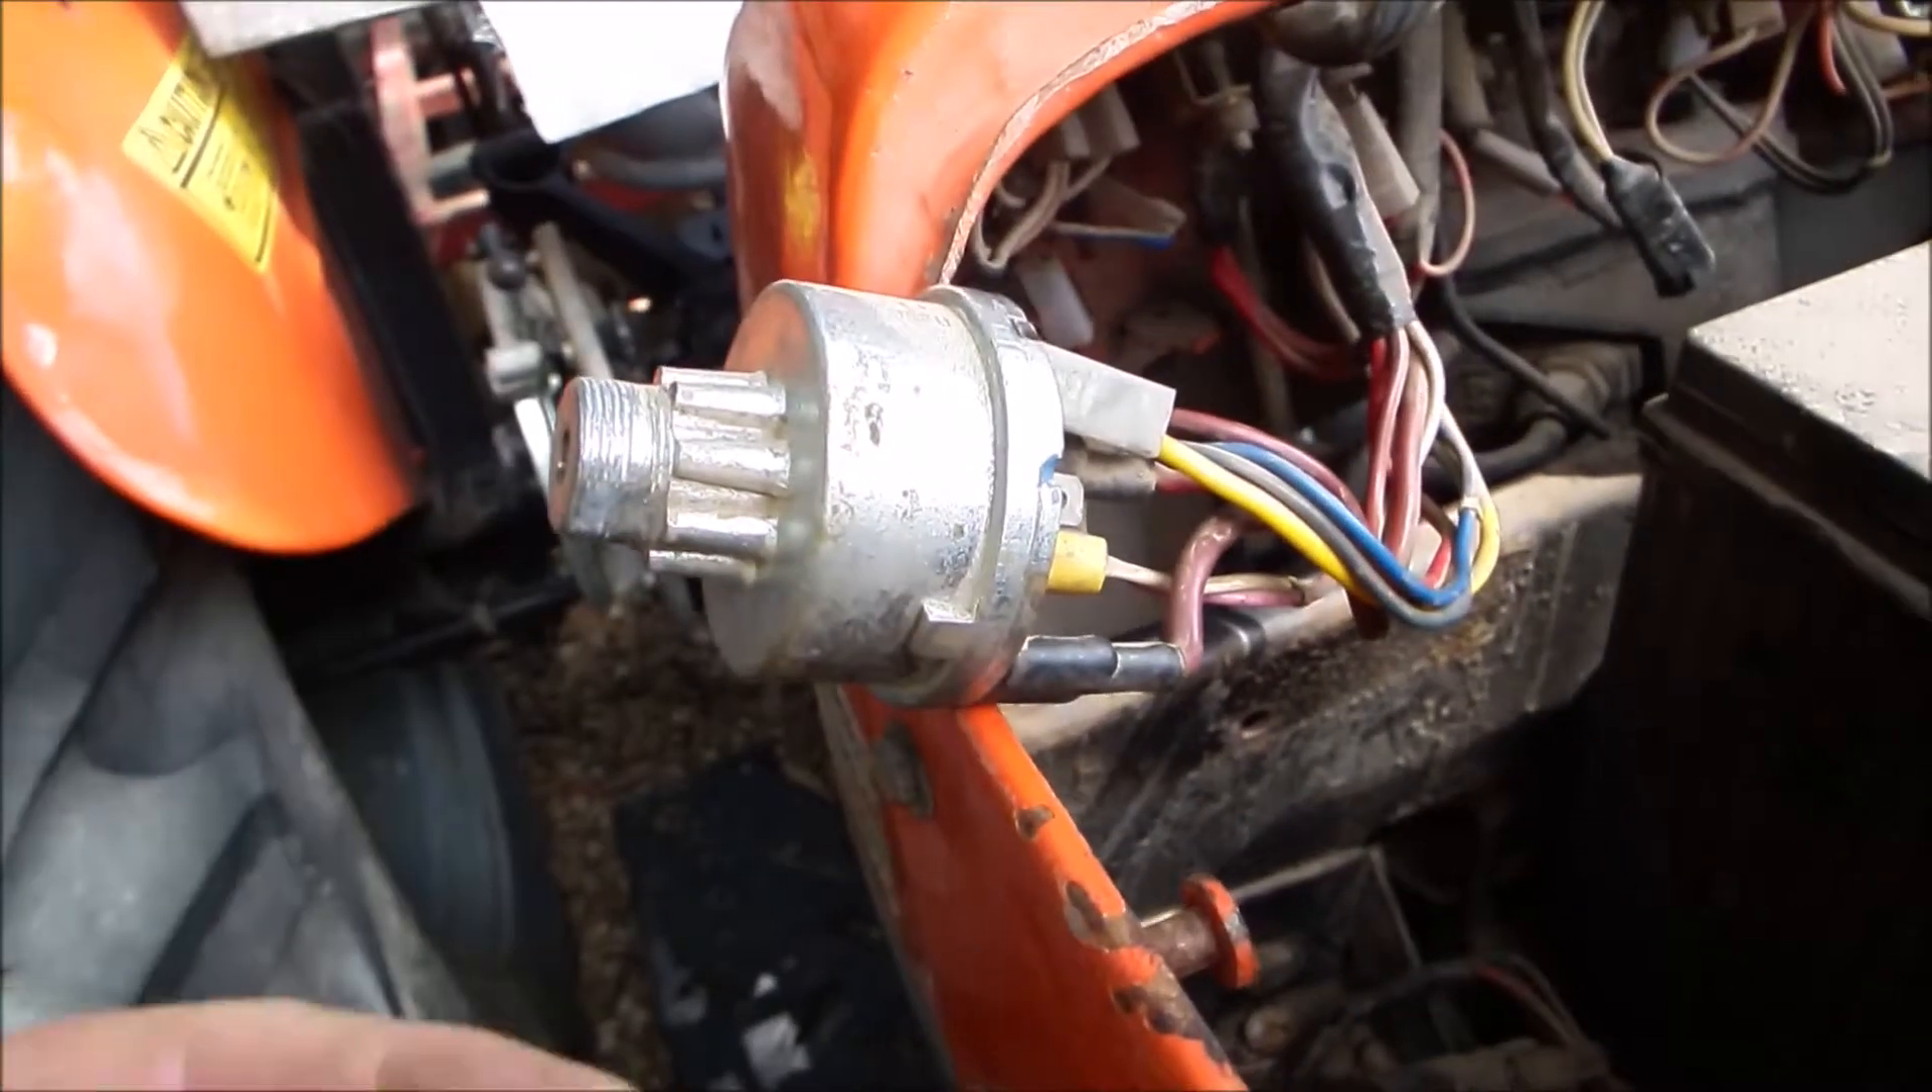All right, I've got the start switch Out.